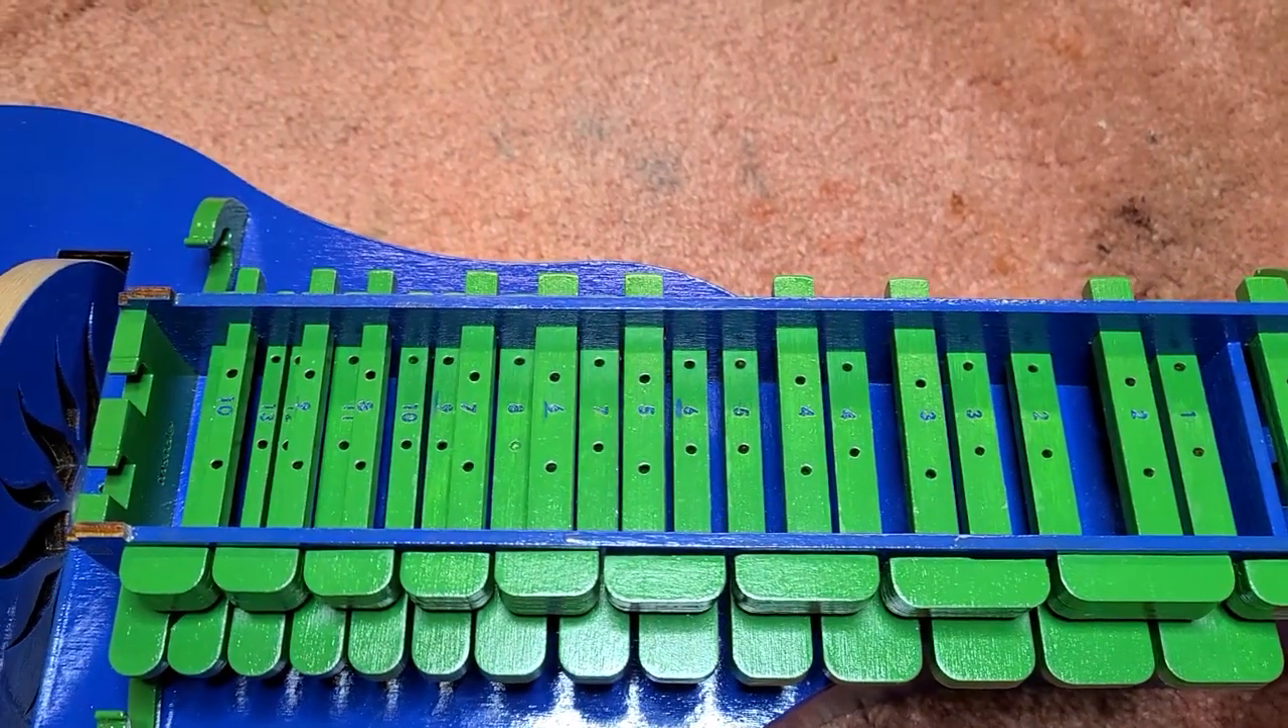And here are all my keys nicely fitted into their homes.